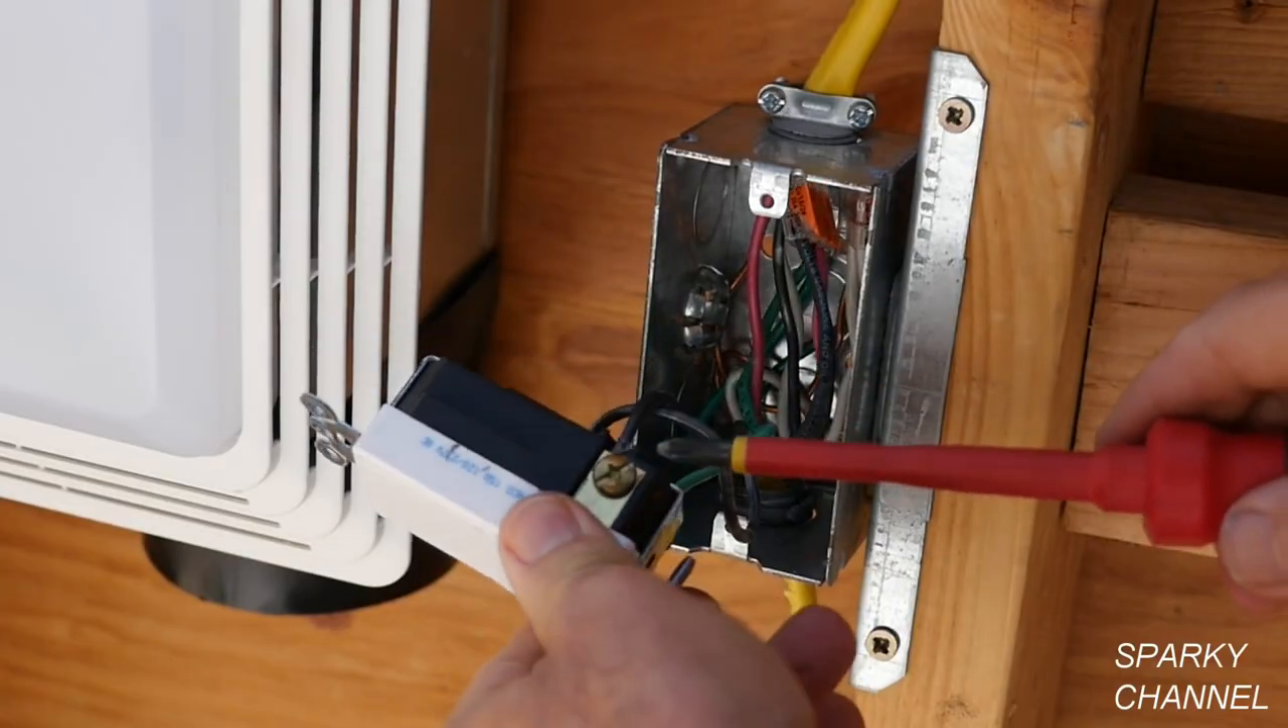So here we have the switch pulled out.